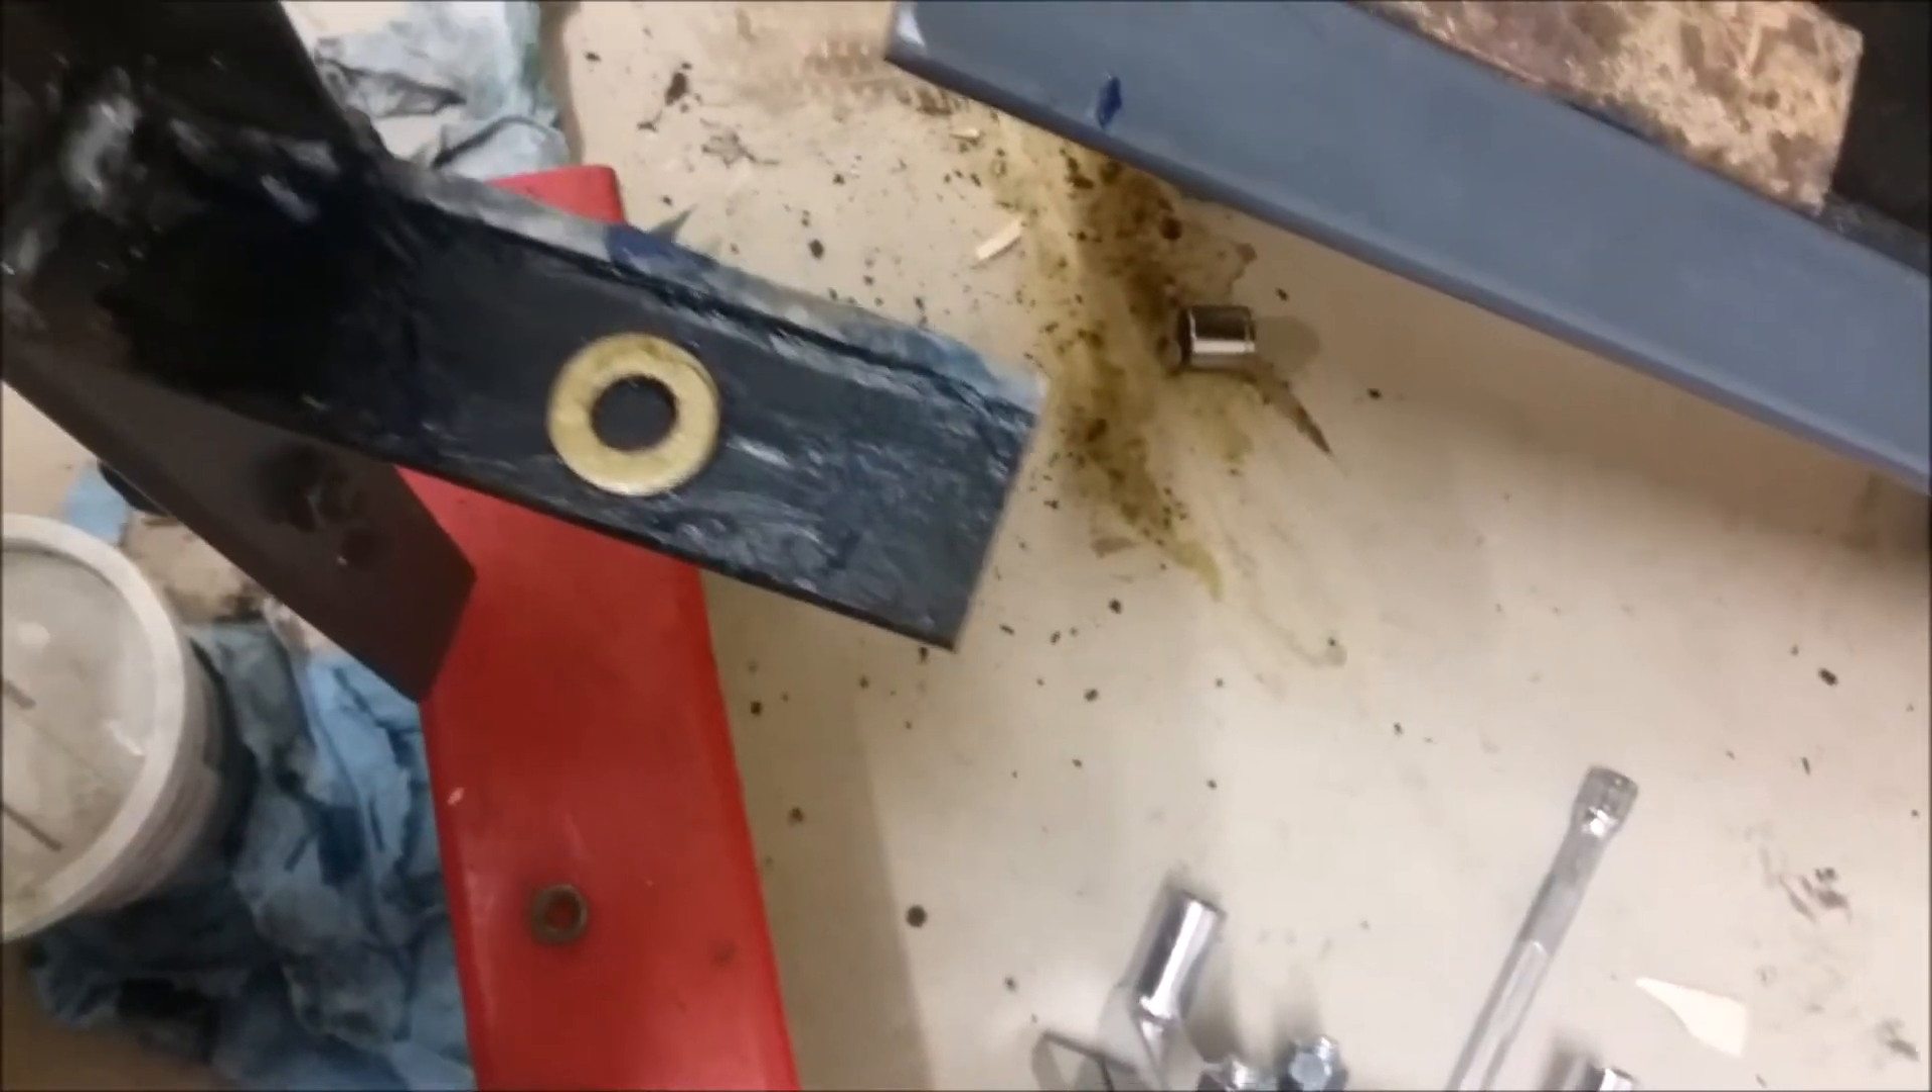So so there's our washer the washer transferred onto where the hole belongs.